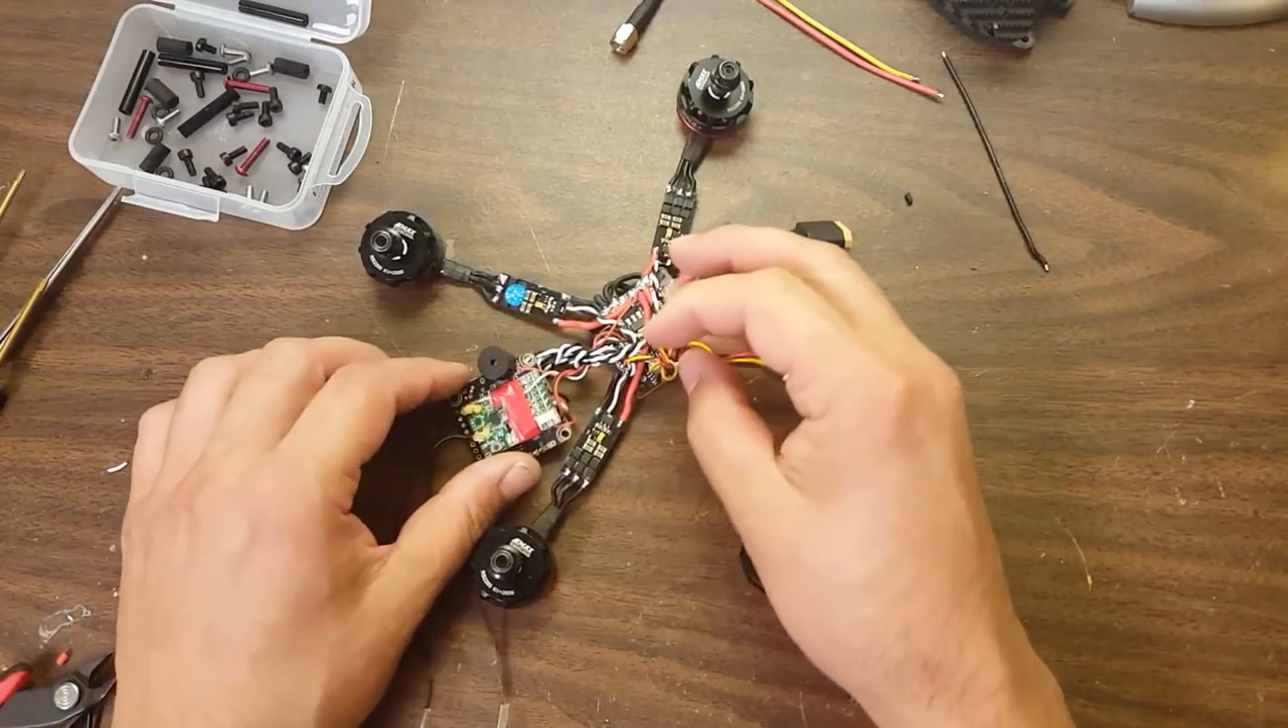Here are the guts of the copter. All pulled out and ready to transplant into a different copter.